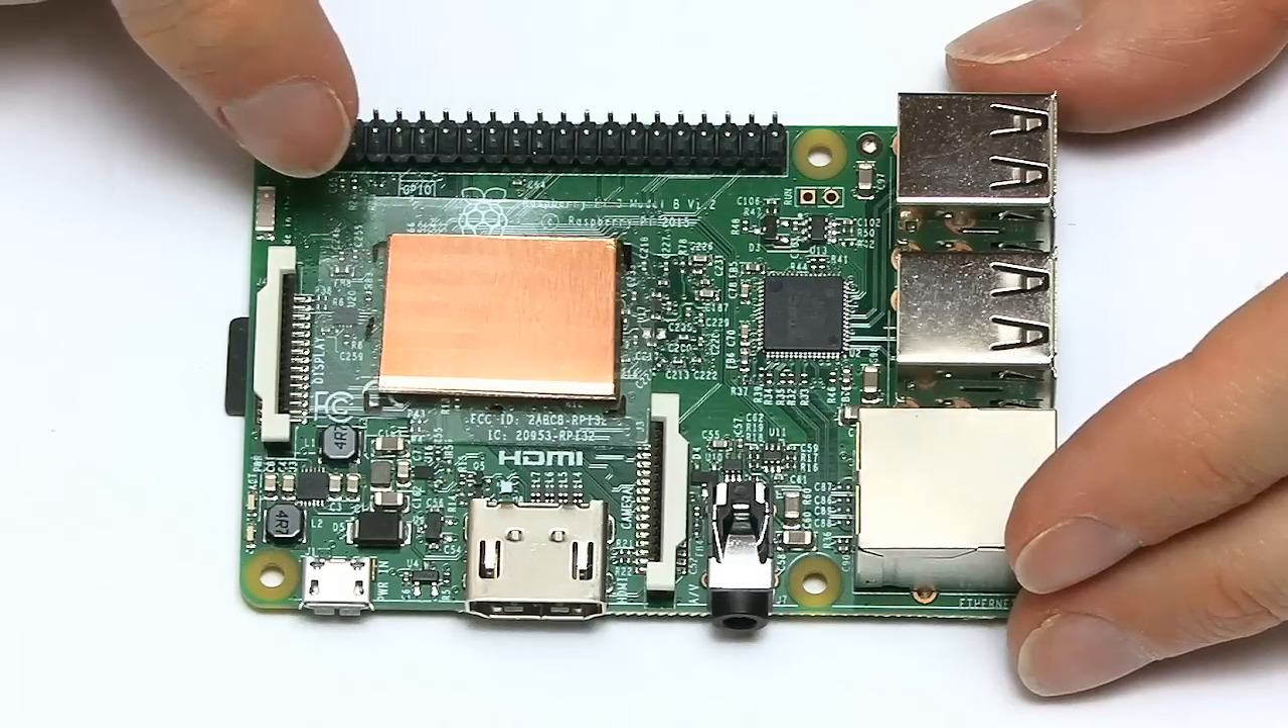We've got the Pi there with its copper on top, but we need to actually fit the broader heatsink on top of that.